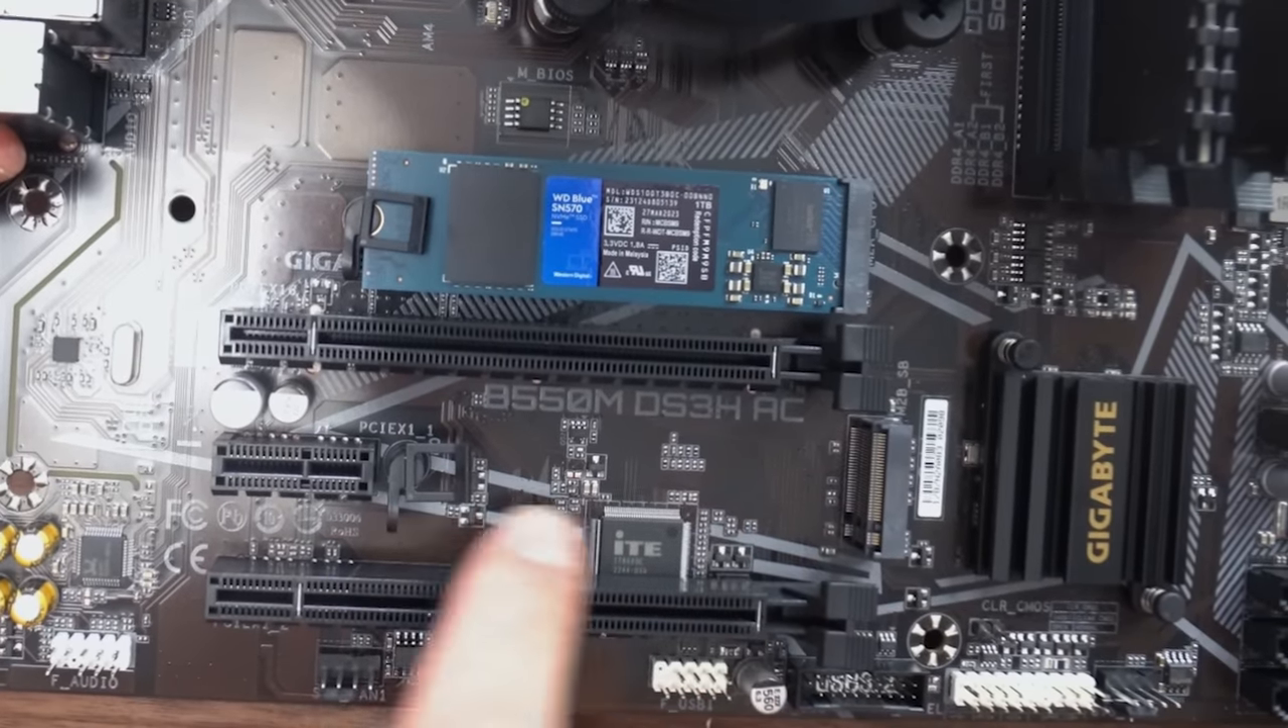M .2 installed should look like that, guys.